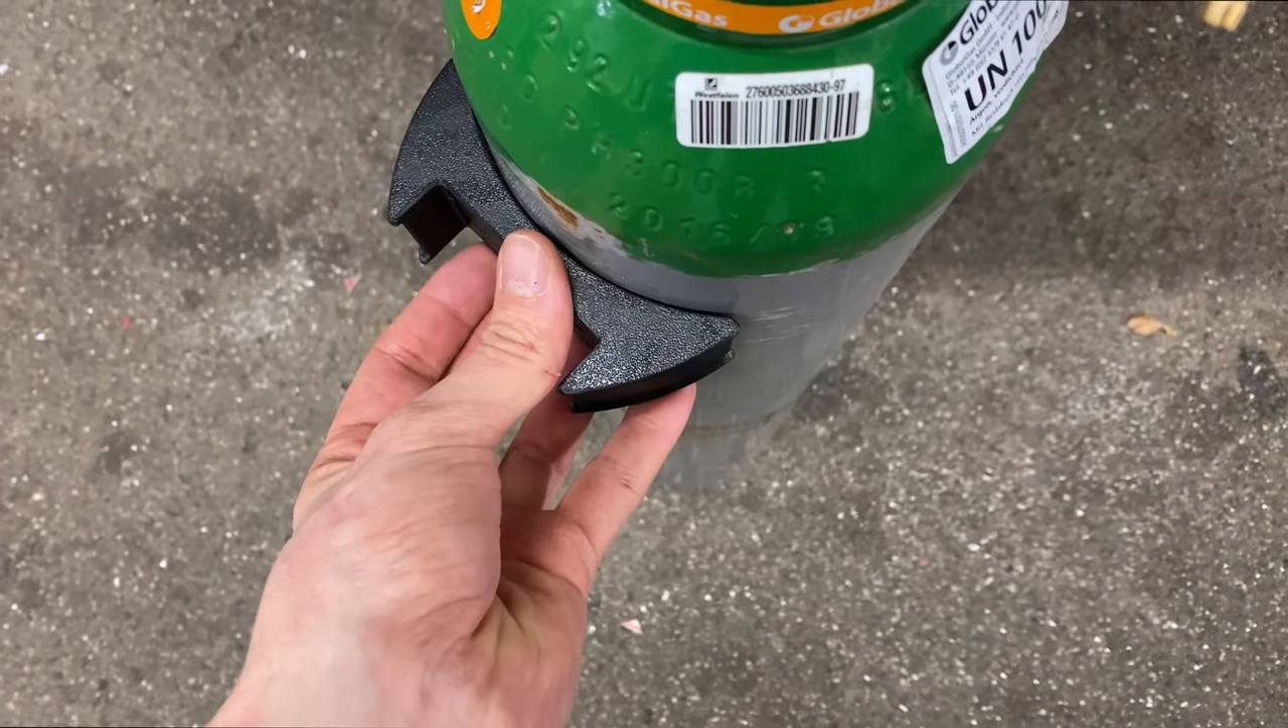I printed these little holders for the bottle they match the radius of the bottle.